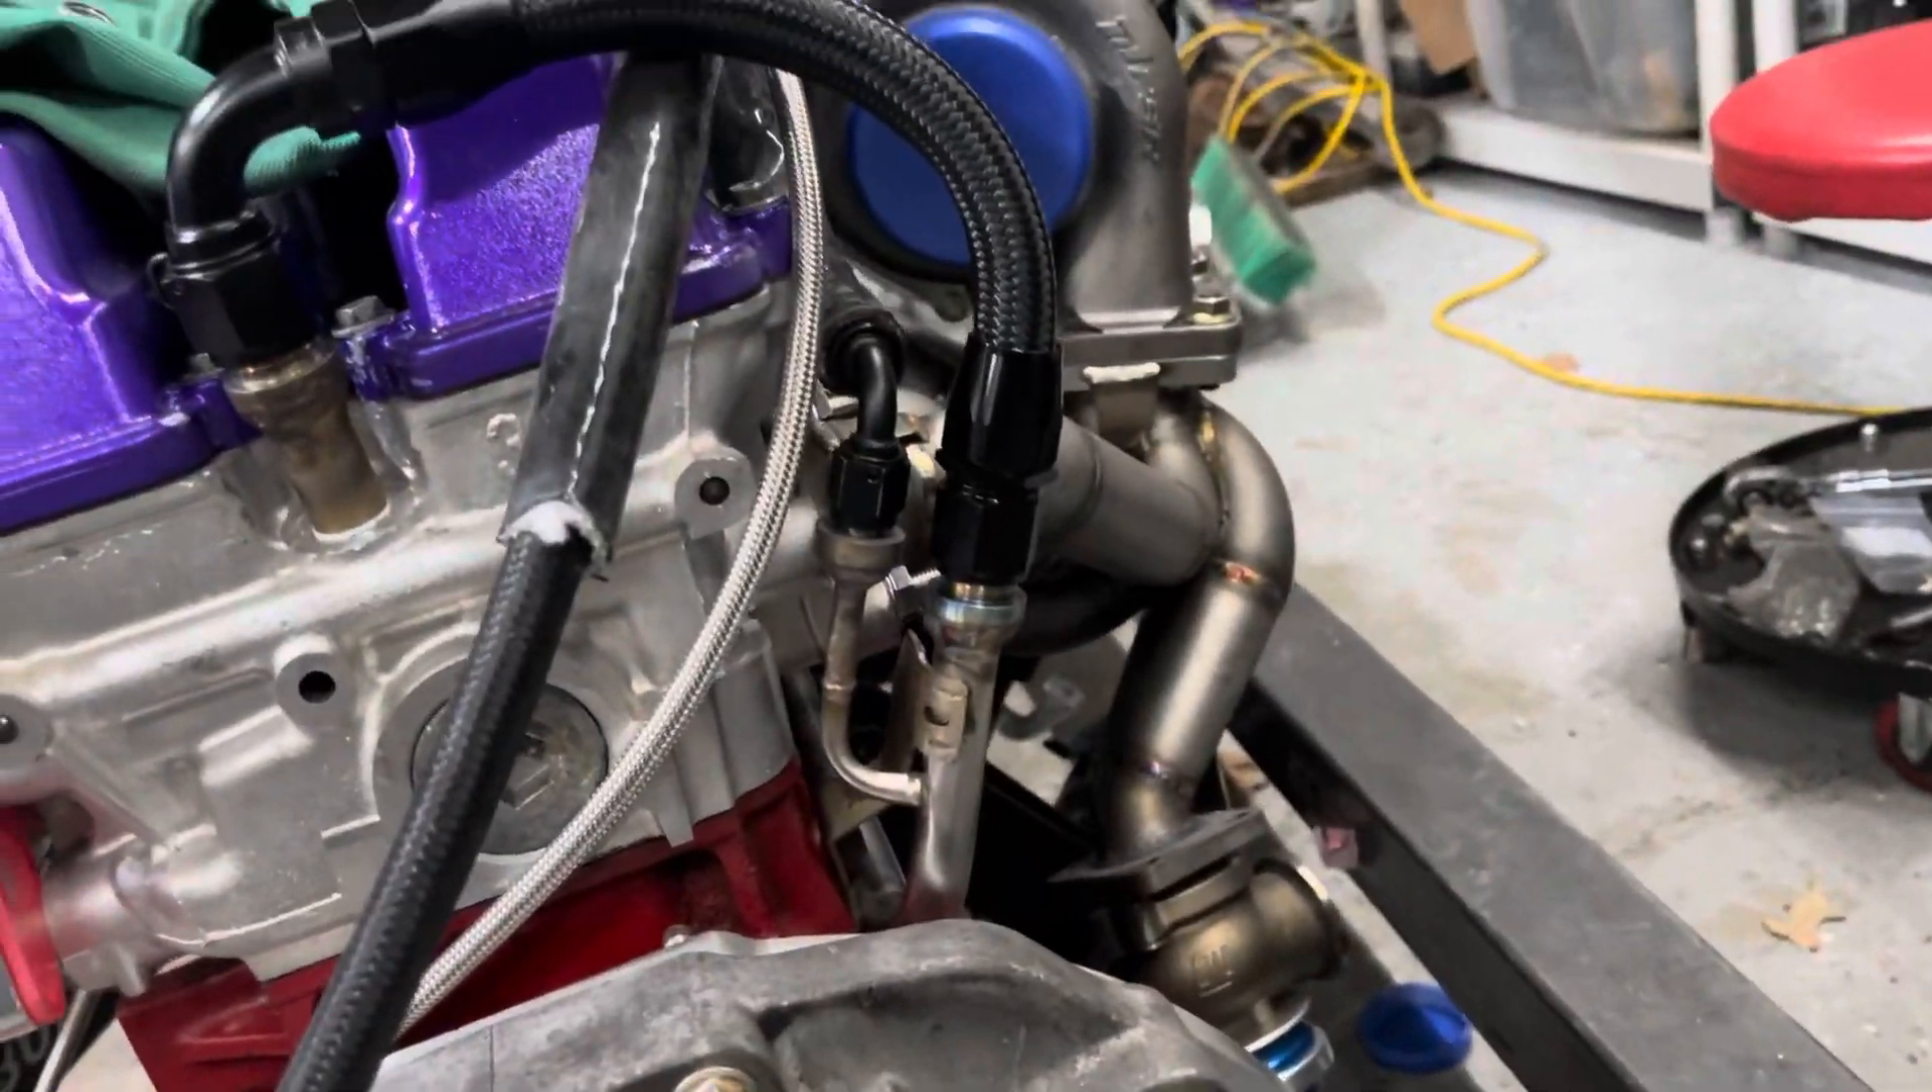All right guys so as you can see we have the lines all hooked up.